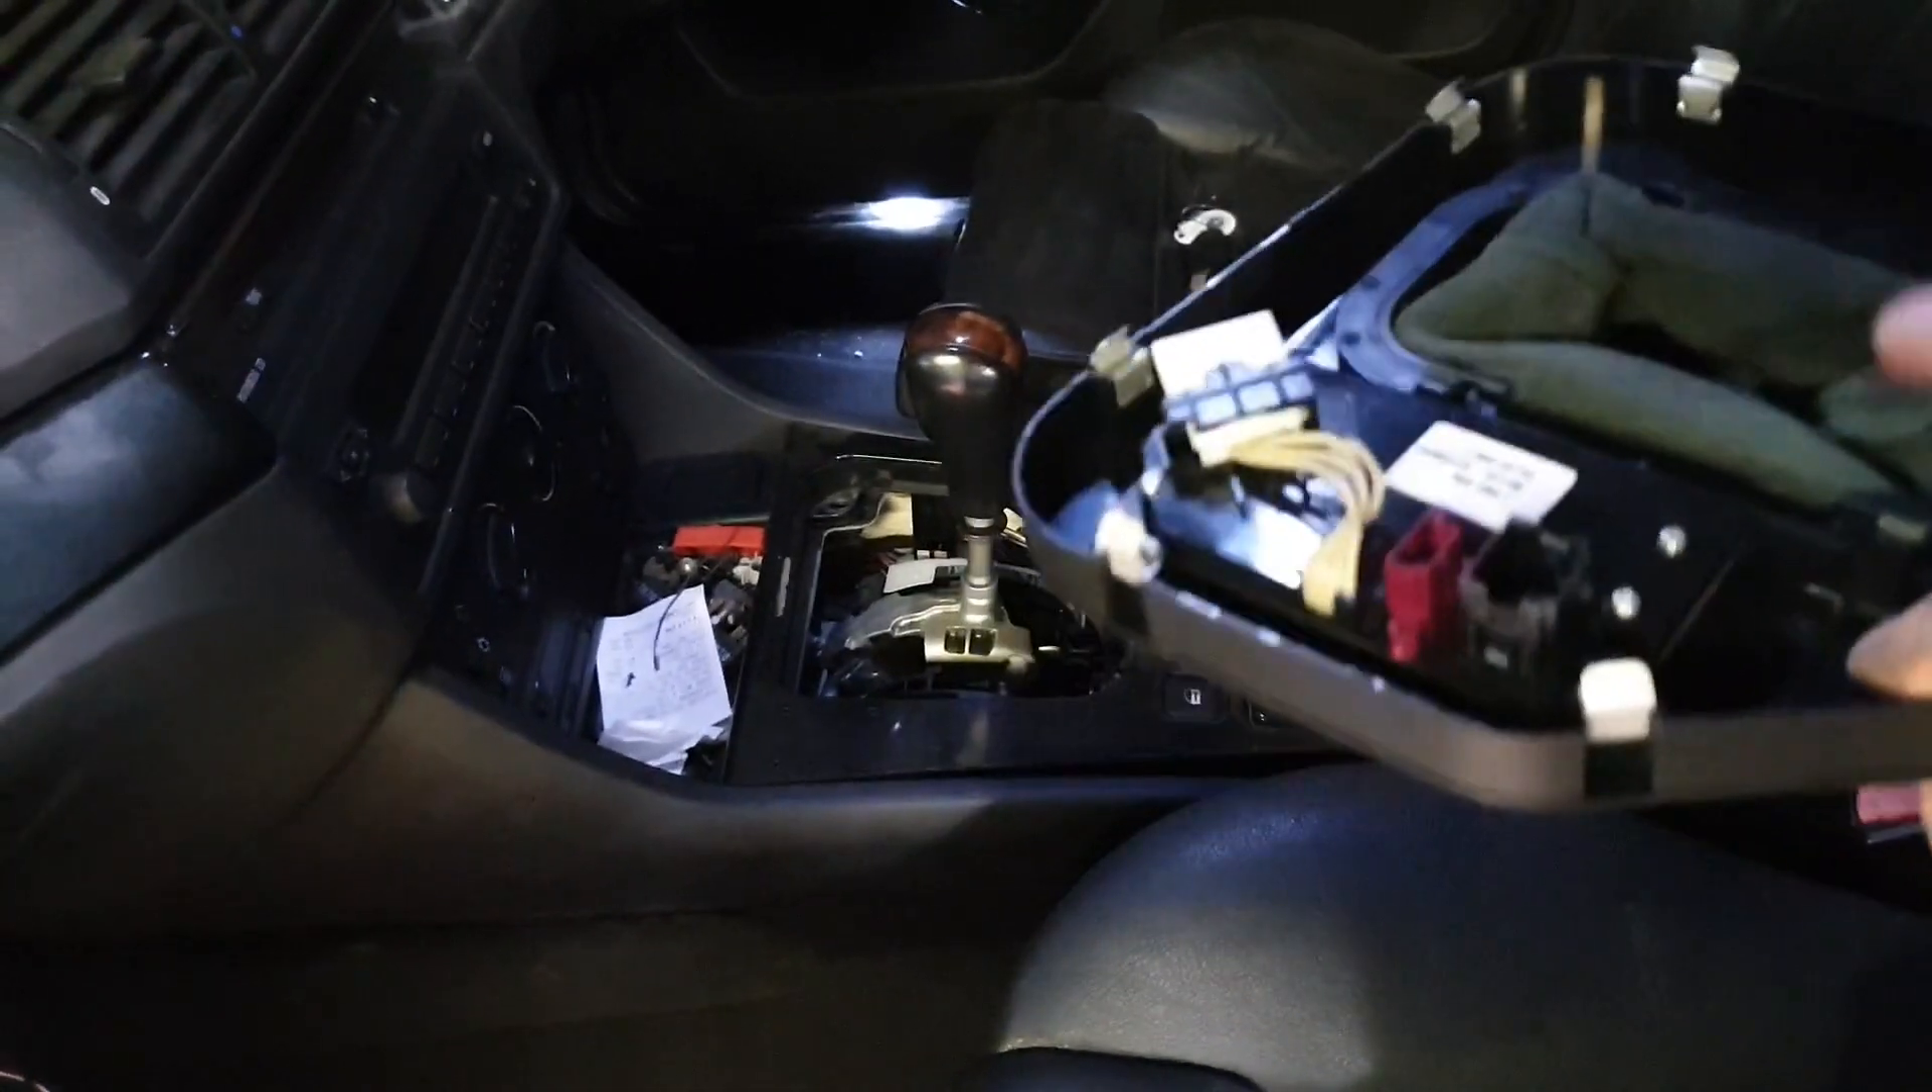I've still got to put all the trim back in like all this.